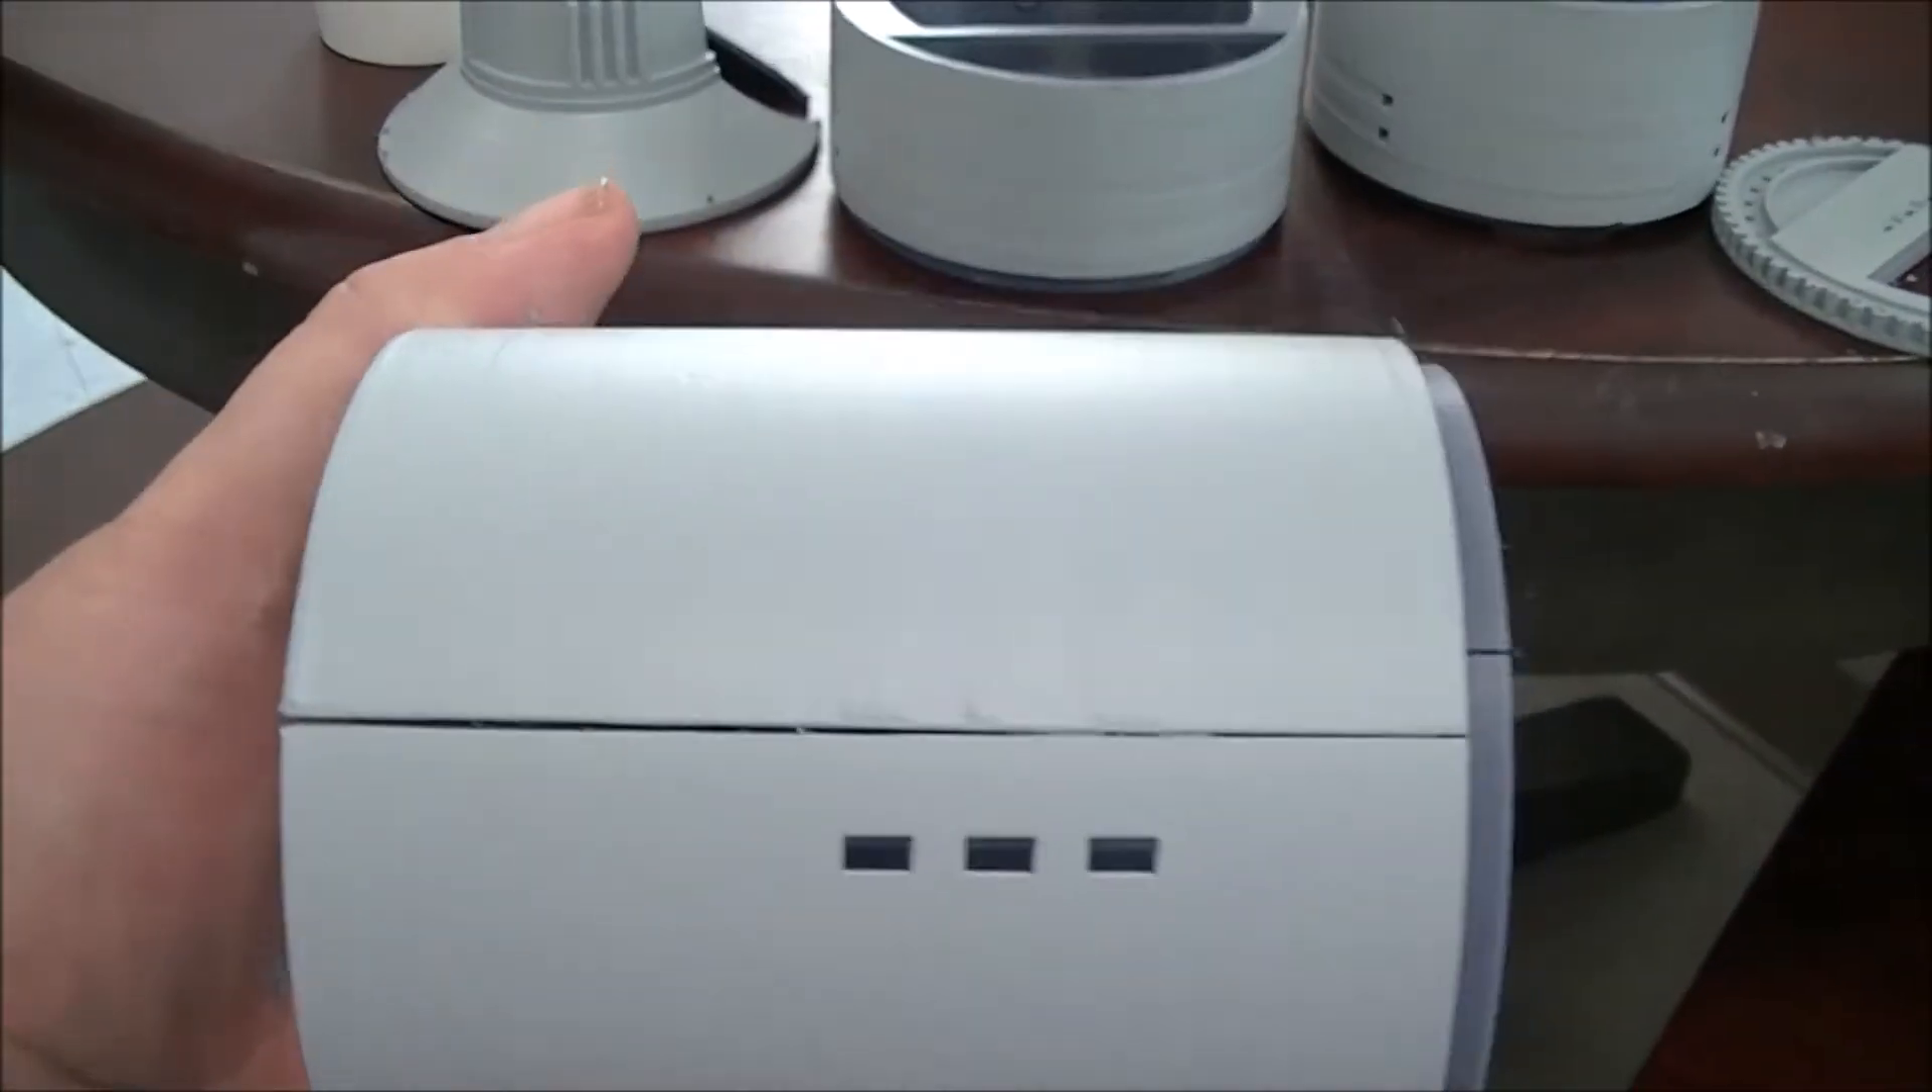And here is the main engineering hull. As you can see, I've got a little bit of a gap there.